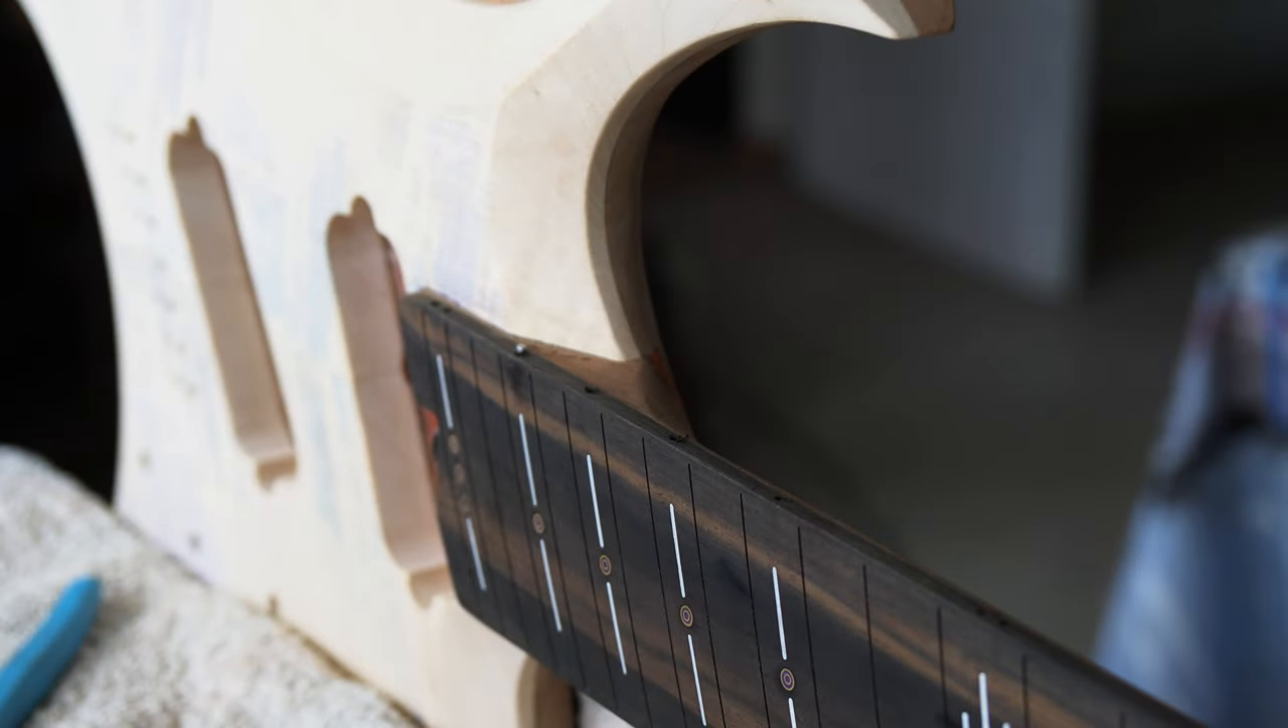Now all of the higher frets are right next to the body and there's no clearance for me to get my power drill in whatsoever.